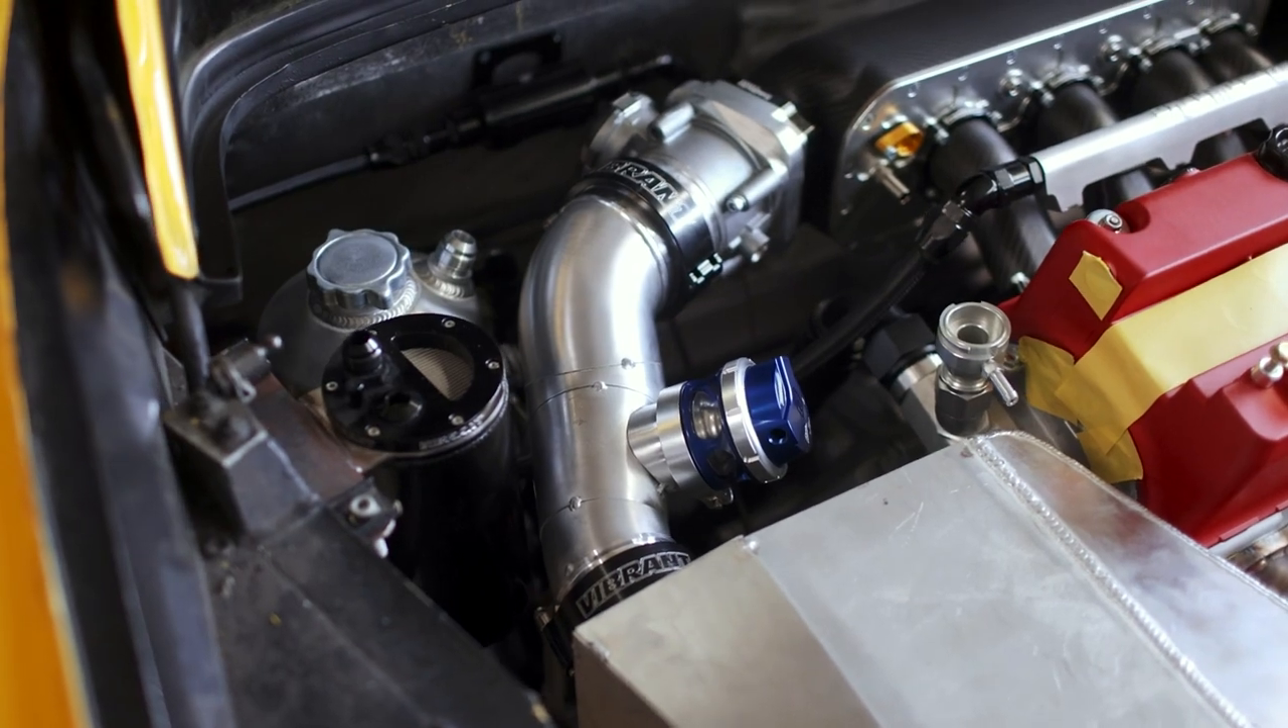The complete charge pipe system with the blow-off valve installed looks incredible in the engine bay, and this offers the first time I've been able to step back and look at the entire charge air system complete.